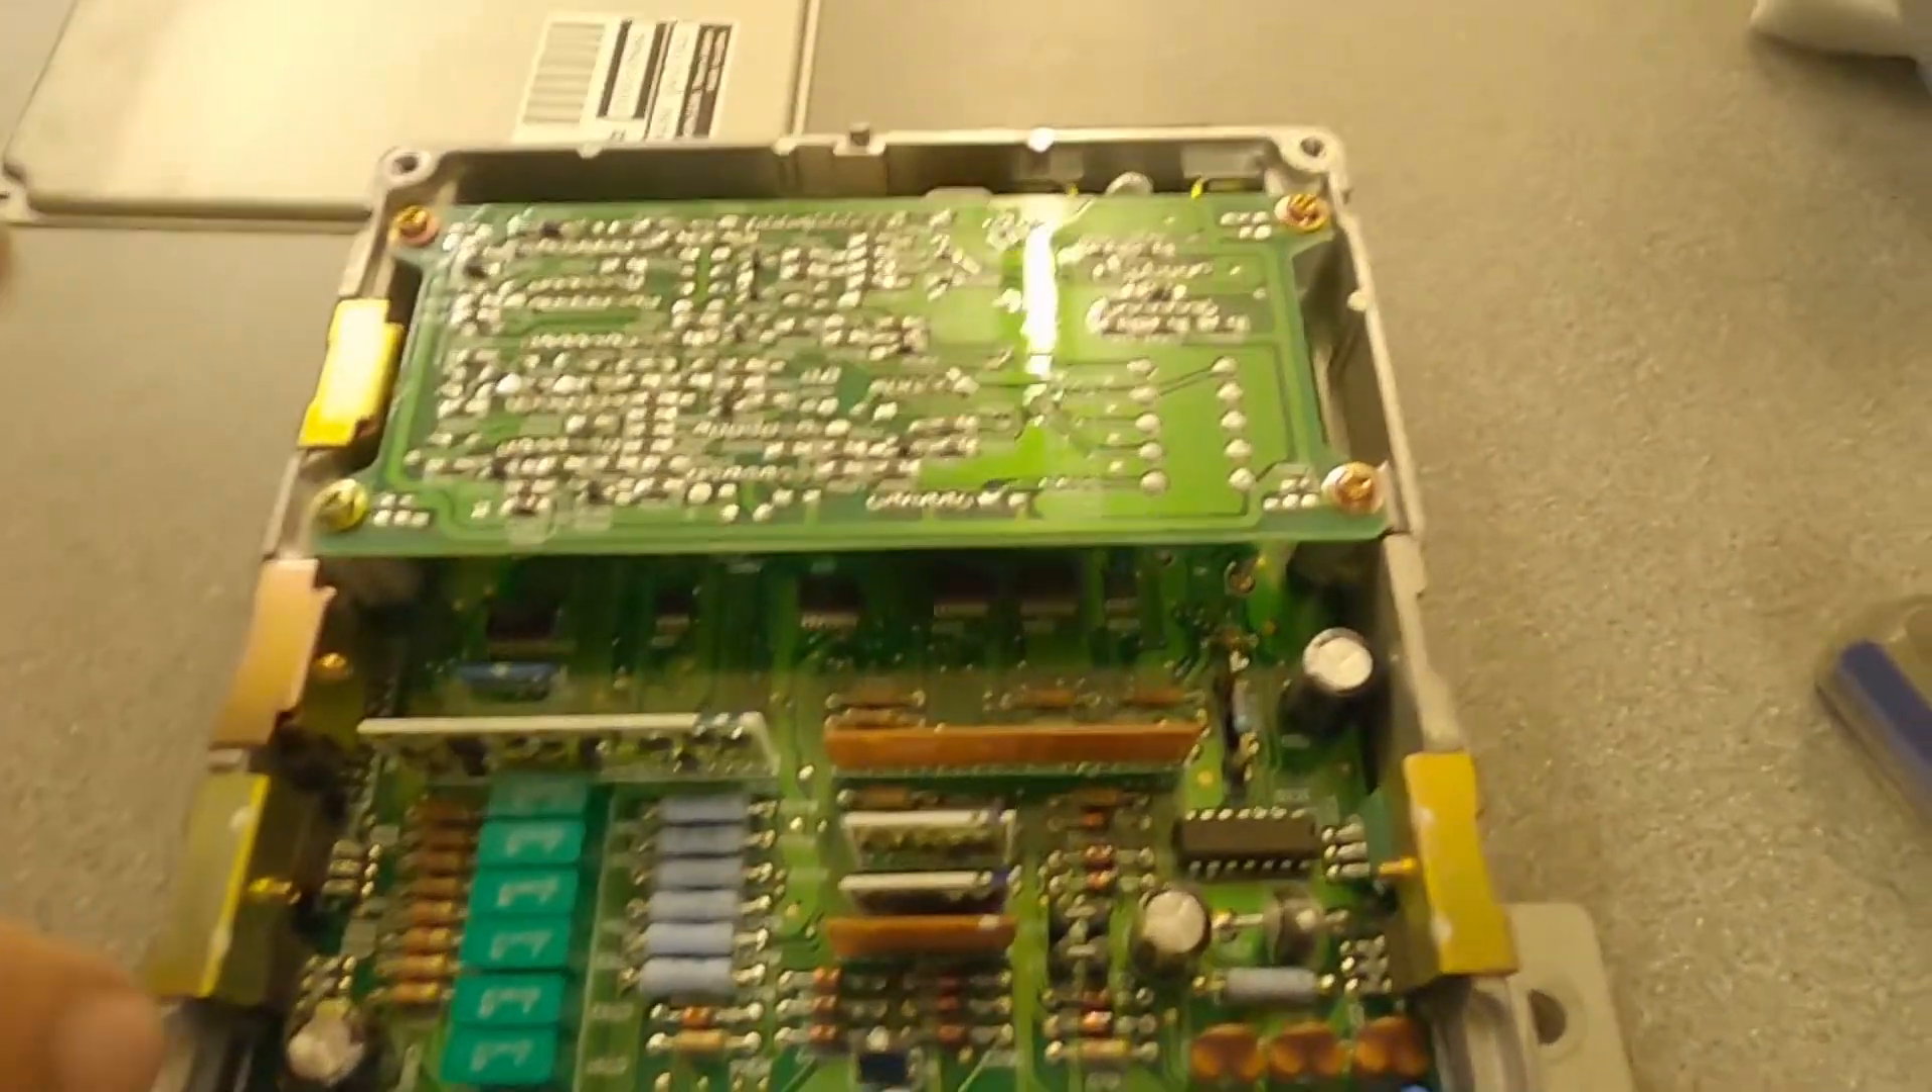The top cover removed. So, there's a whole bunch of screws on the circuit board we need to remove.